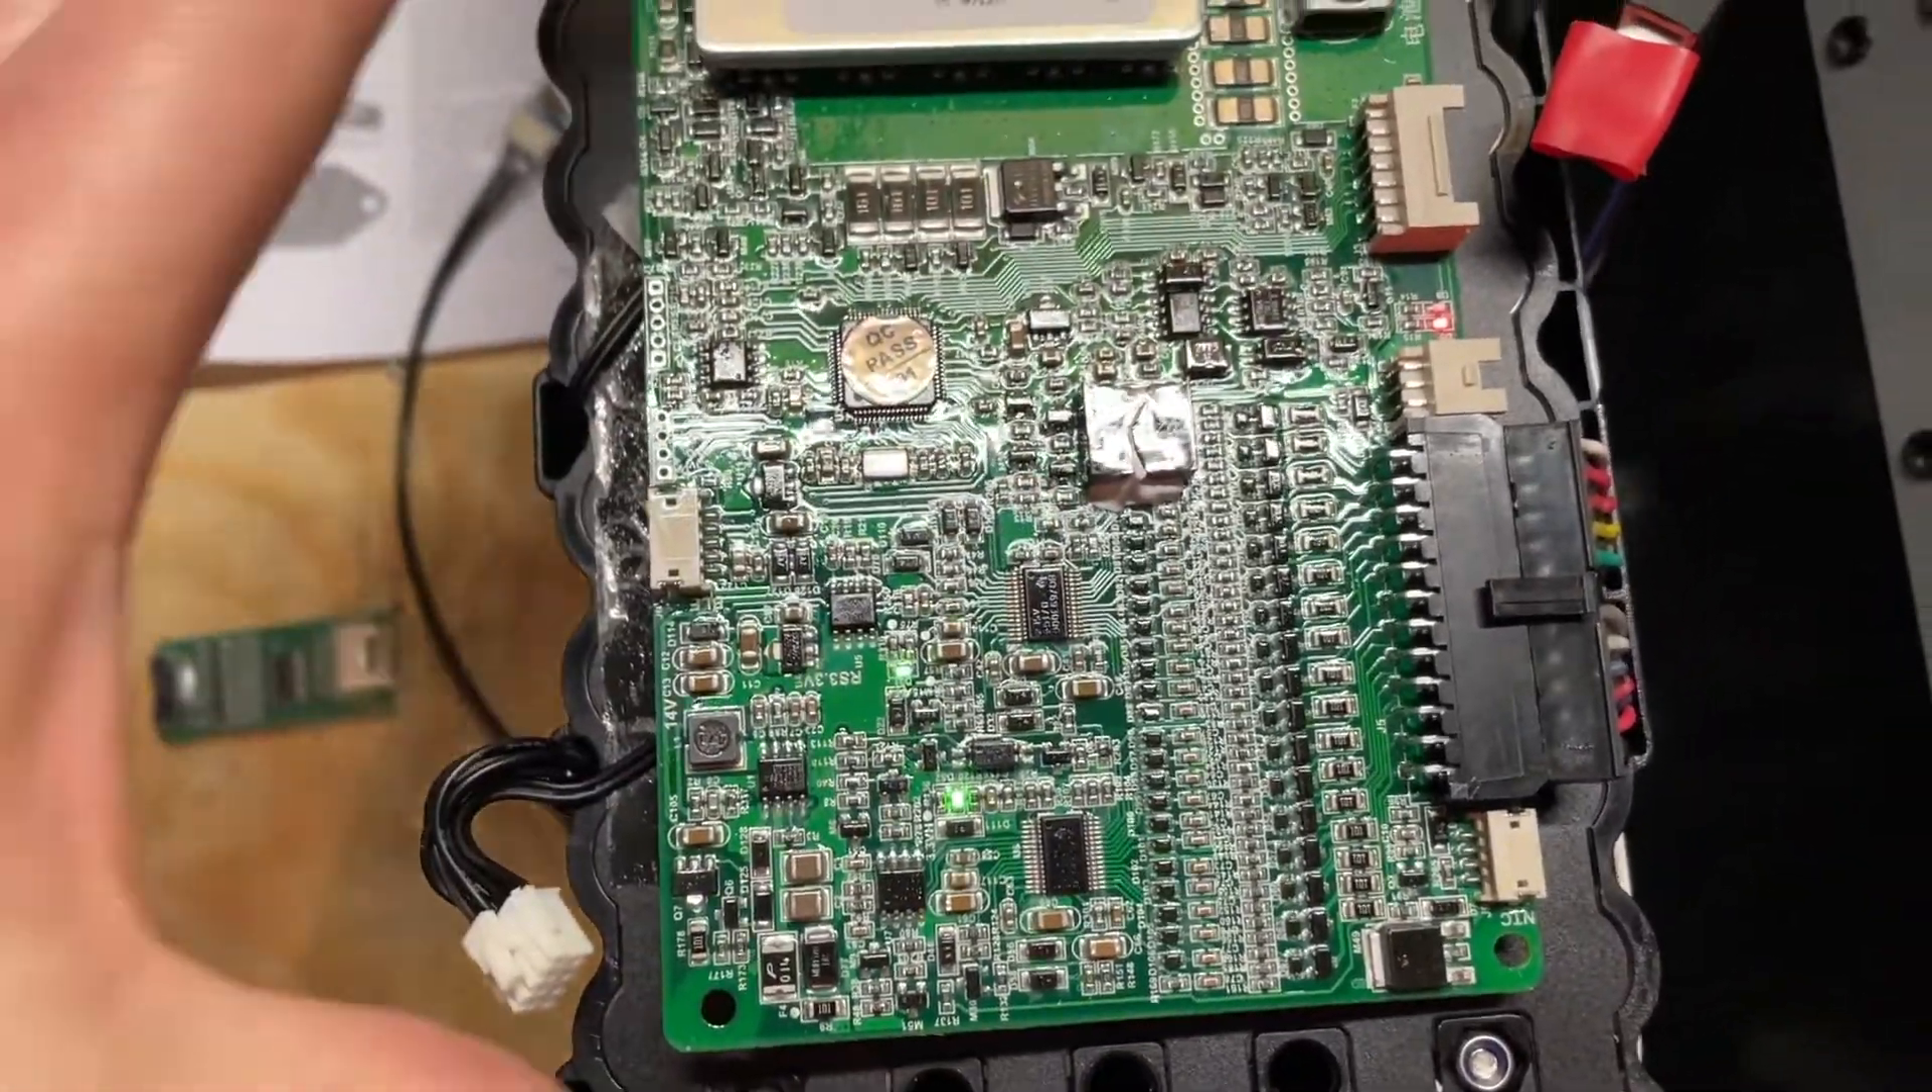I connected this big connector first interestingly enough uh a few leds lit up on the board.